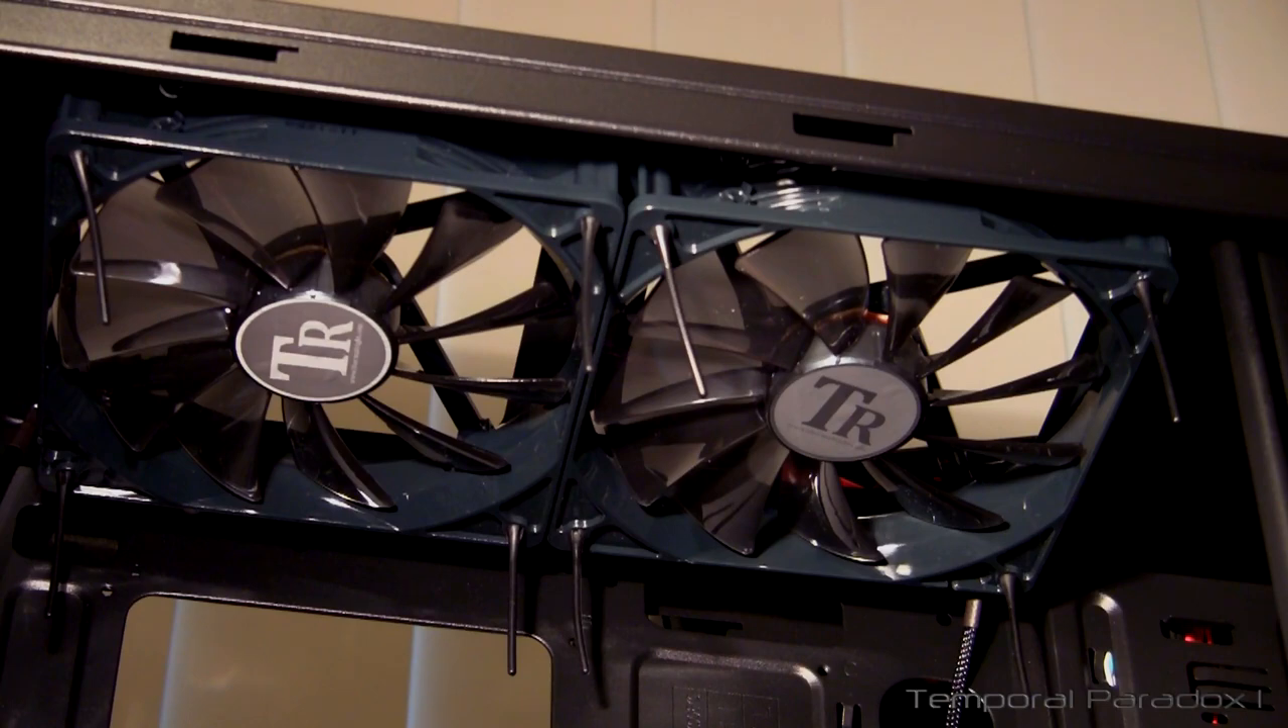Okay, so now I have both those silent fans successfully installed.